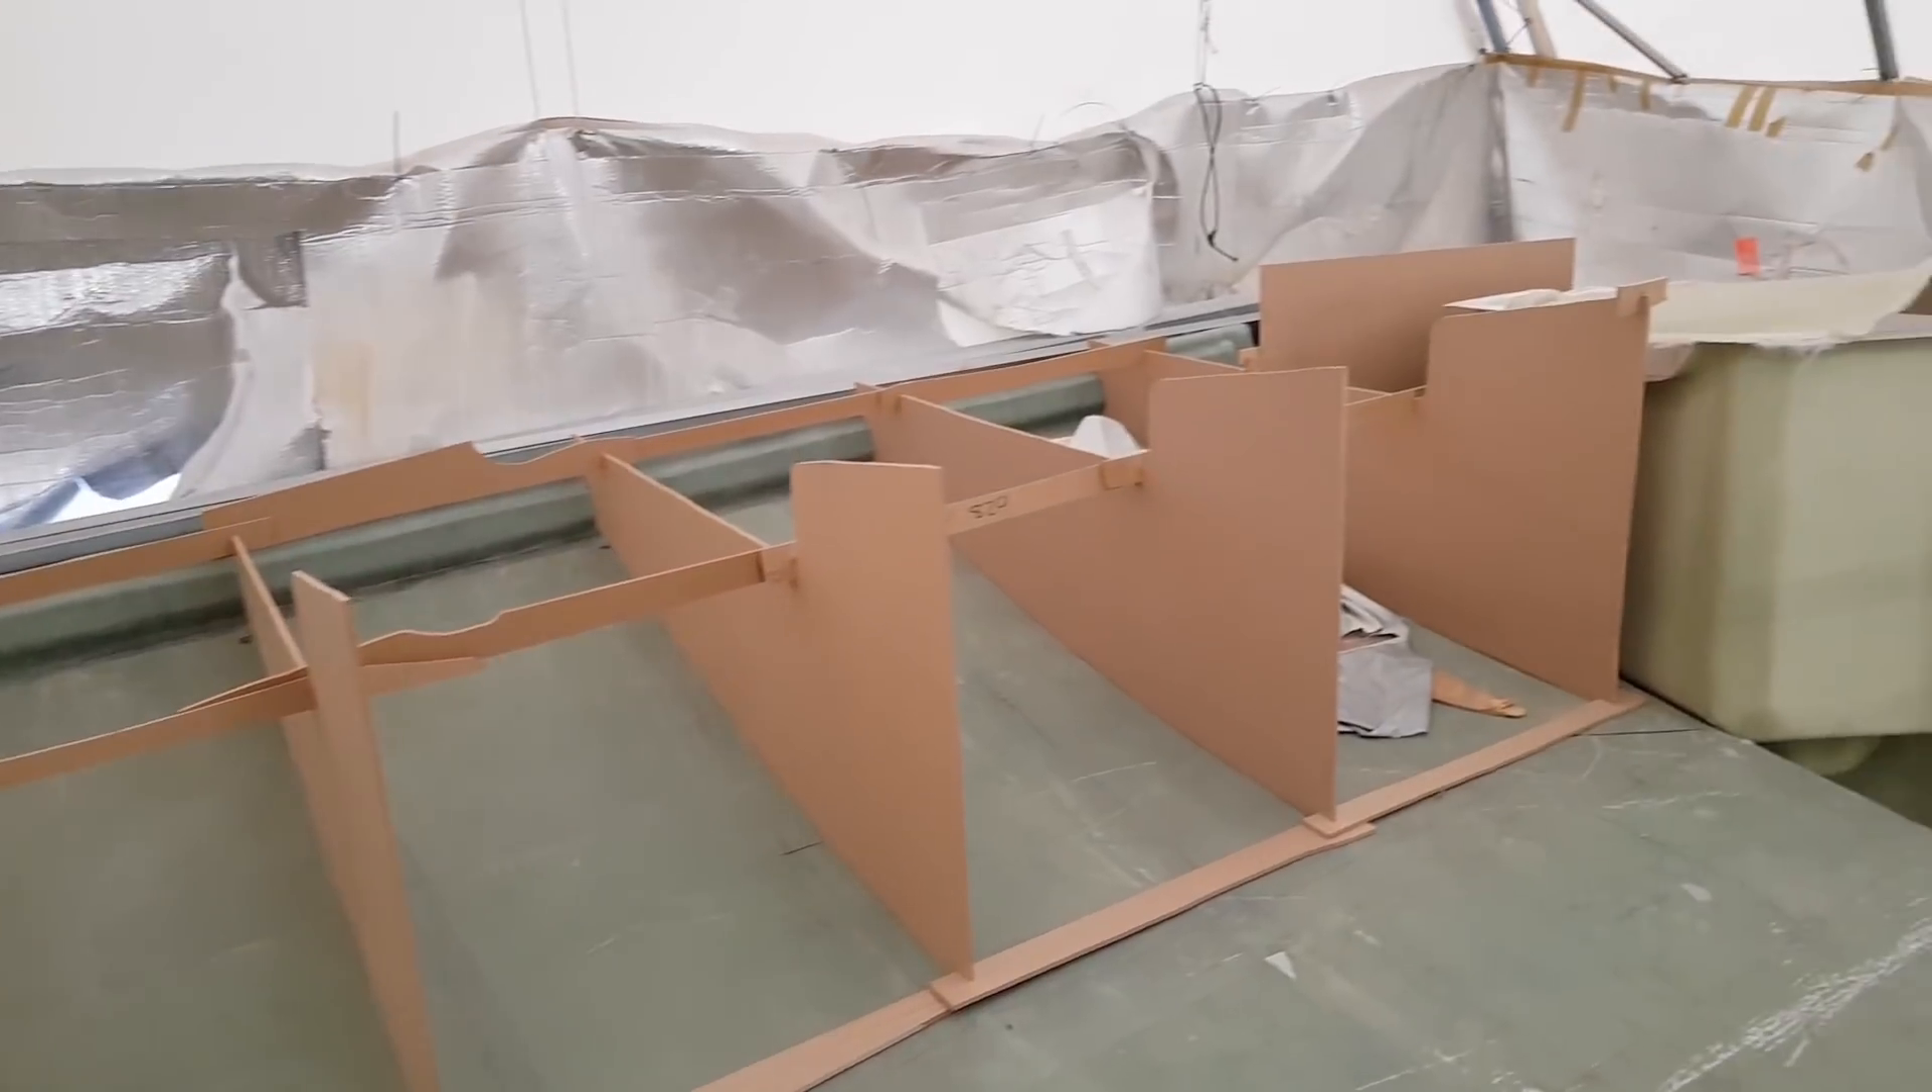I've templated the bulkhead floors right up into the bow here put these wing plates all in place and over to the other side.